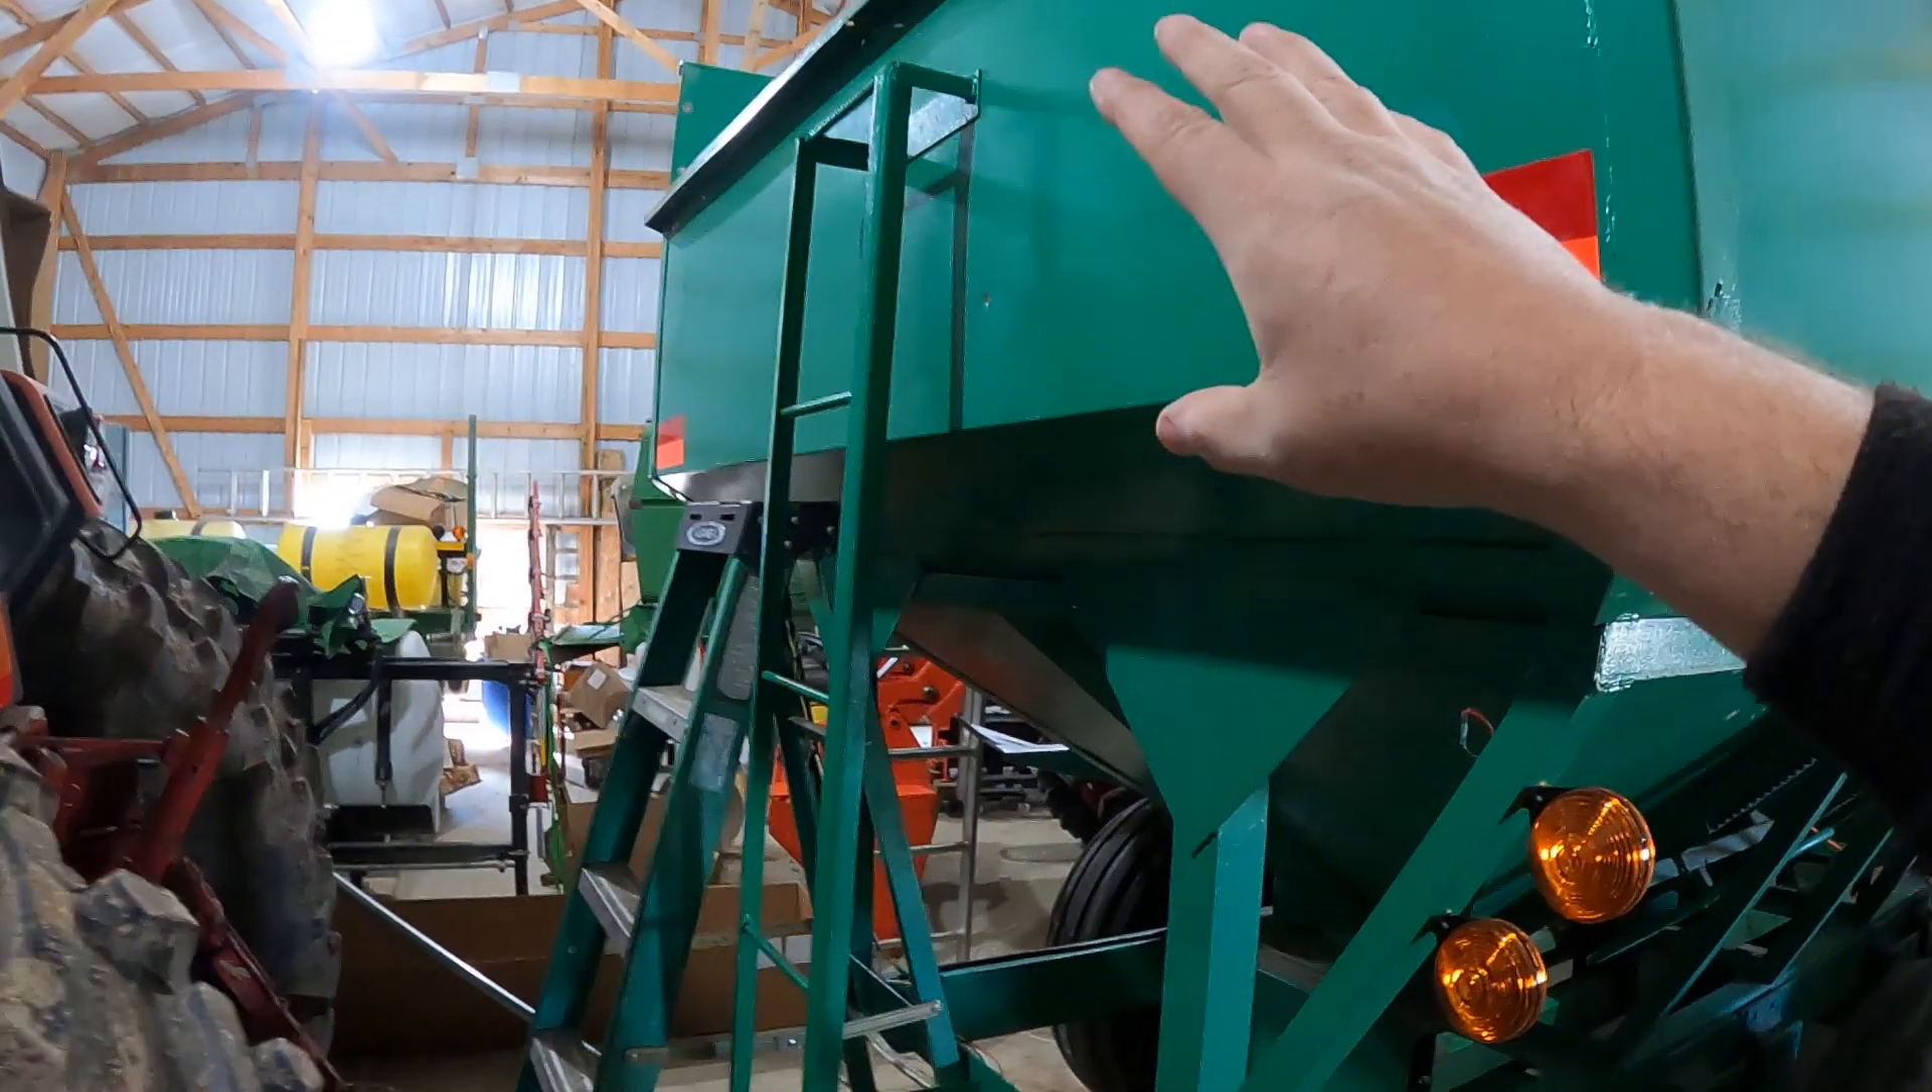And then this ladder comes off as well, but we're going to leave it there for now.